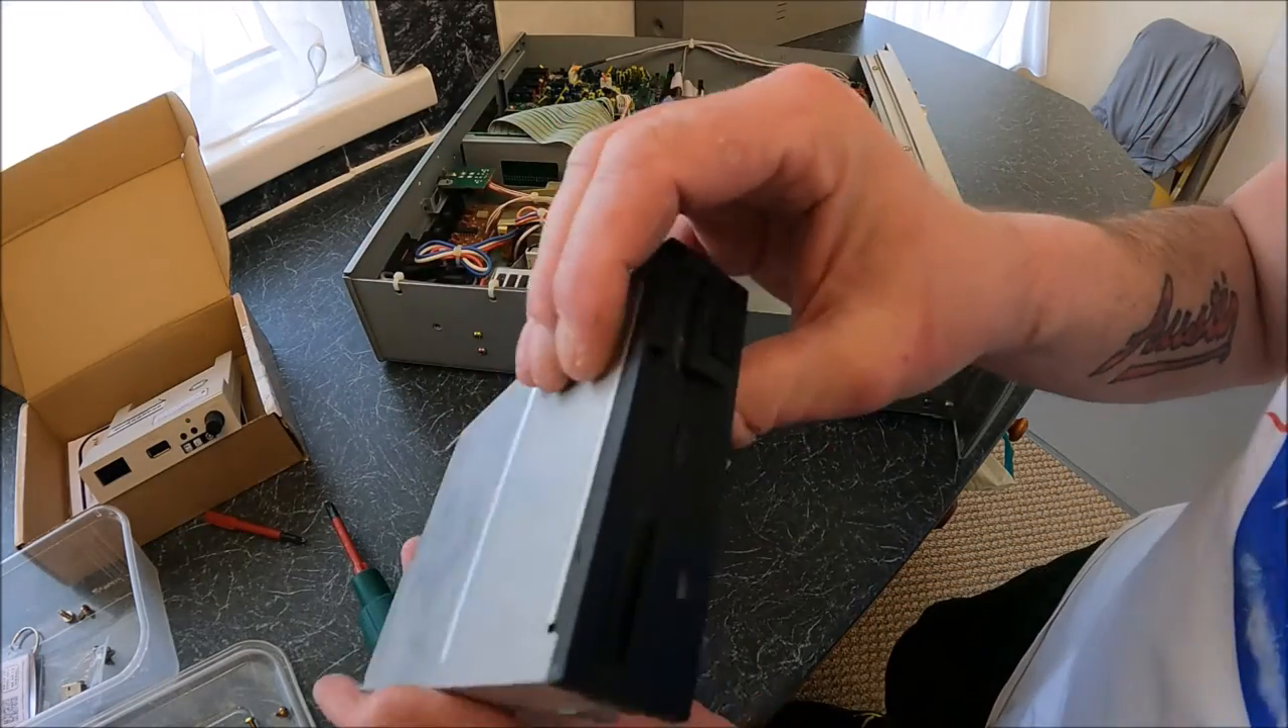So our original floppy drive is removed.